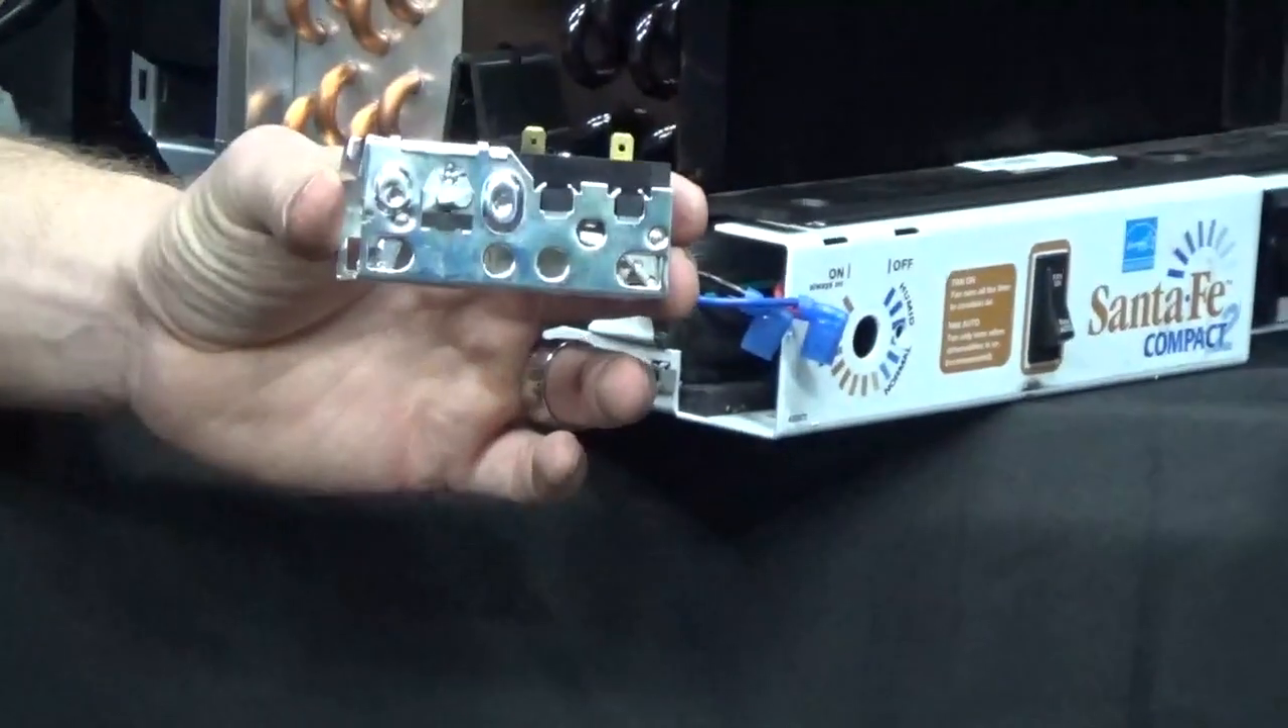And there we have the humidity control removed.